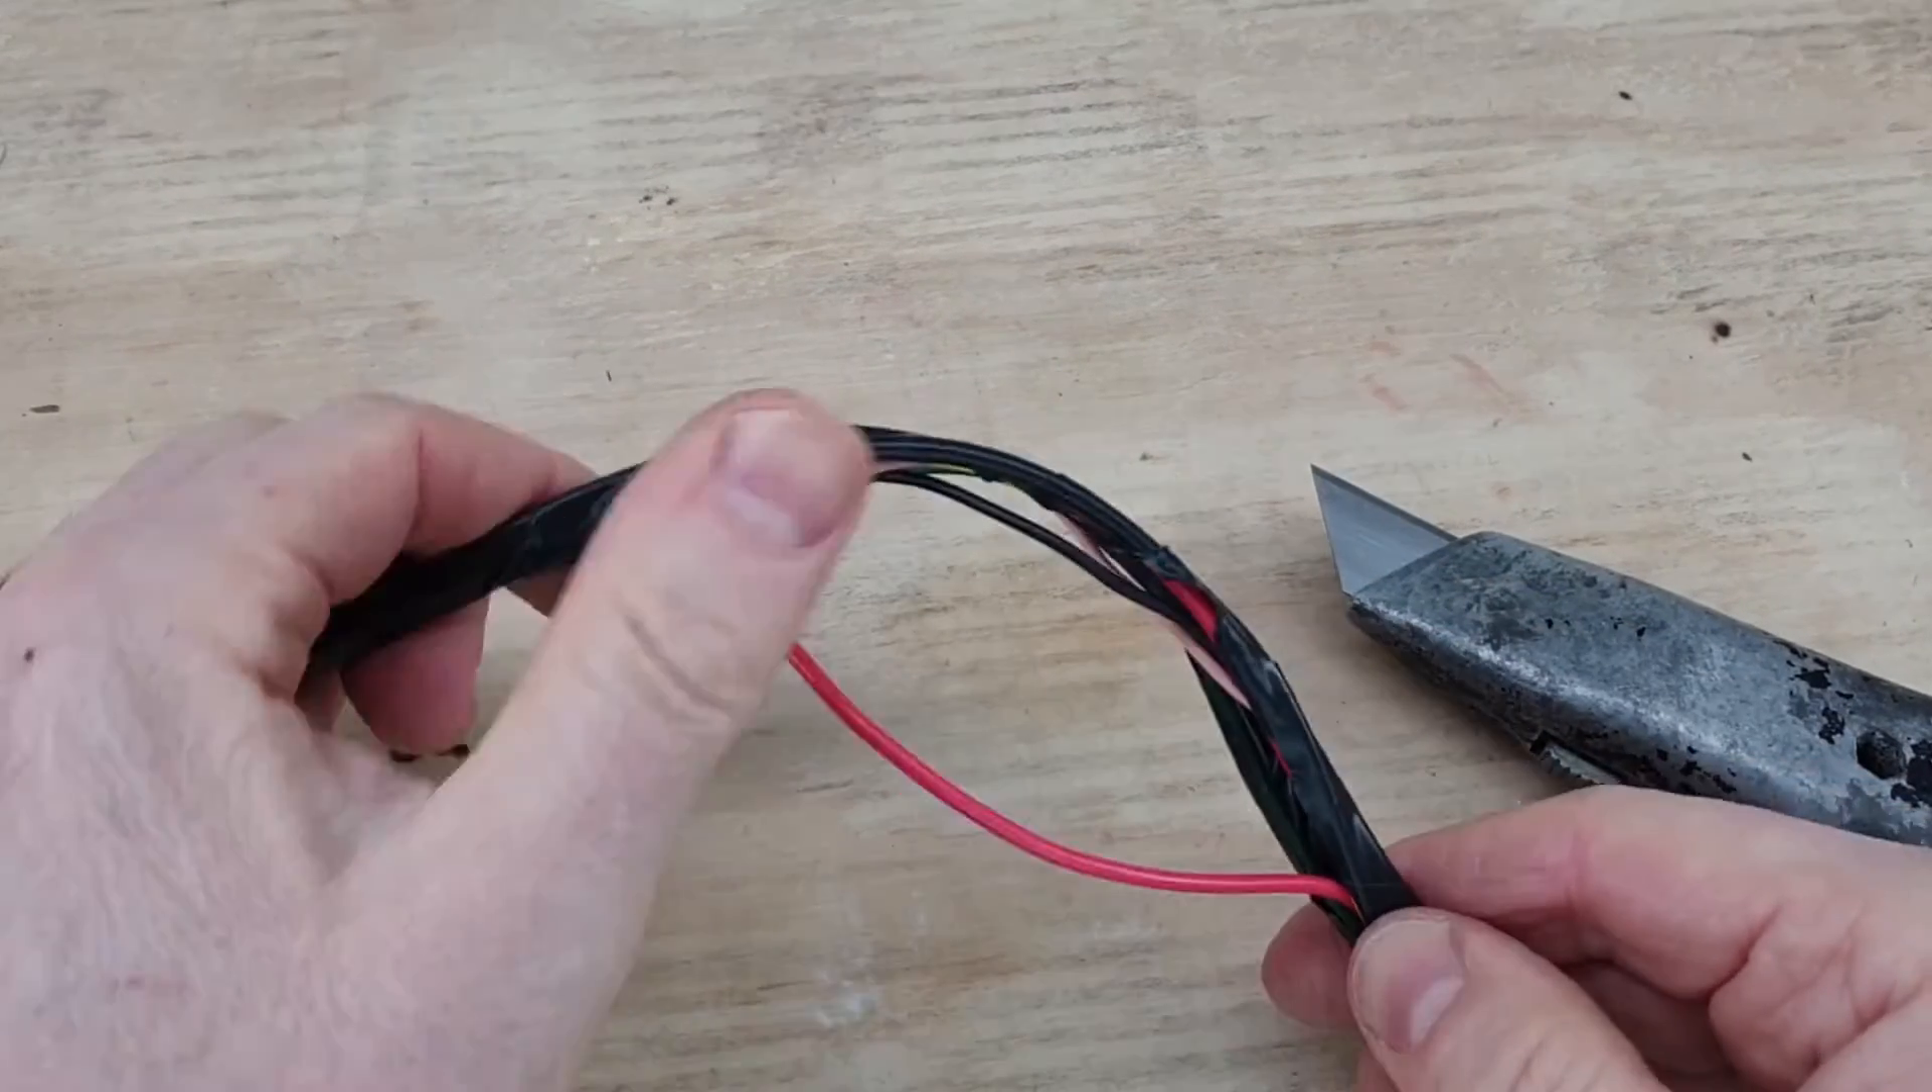Right, now we've got our cable exposed.